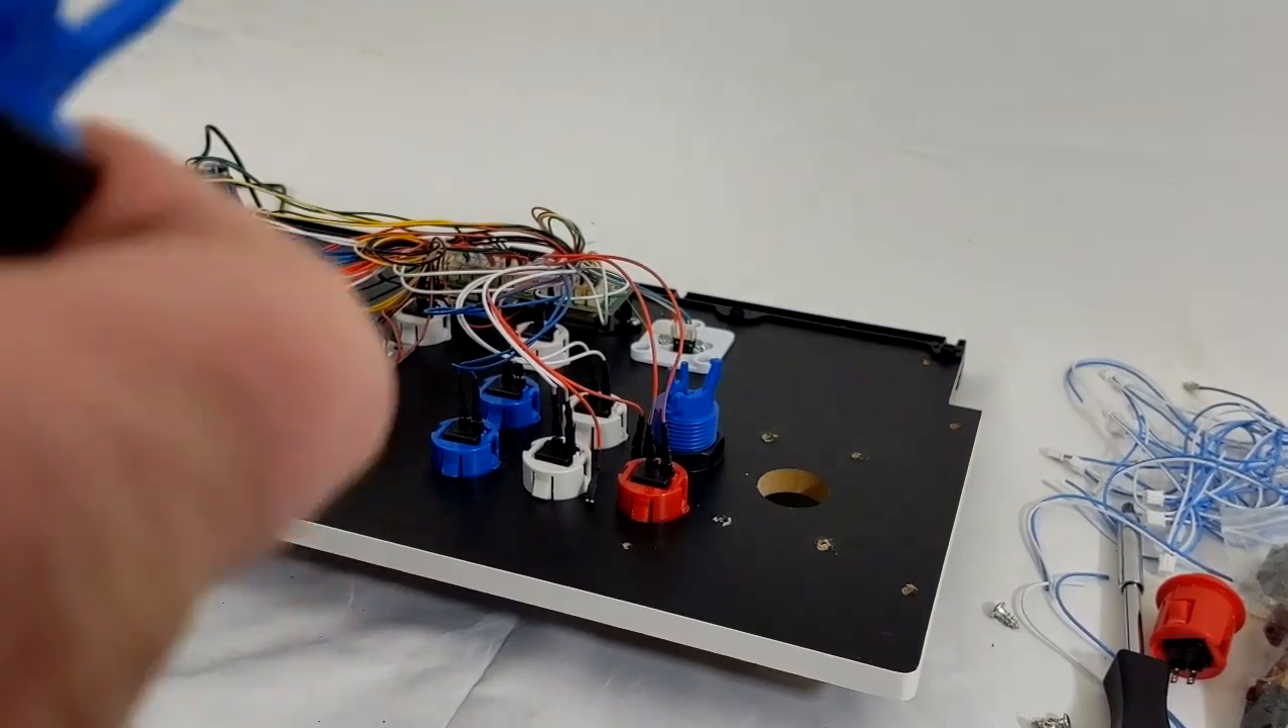And as you can see here, I already have the original joystick removed.